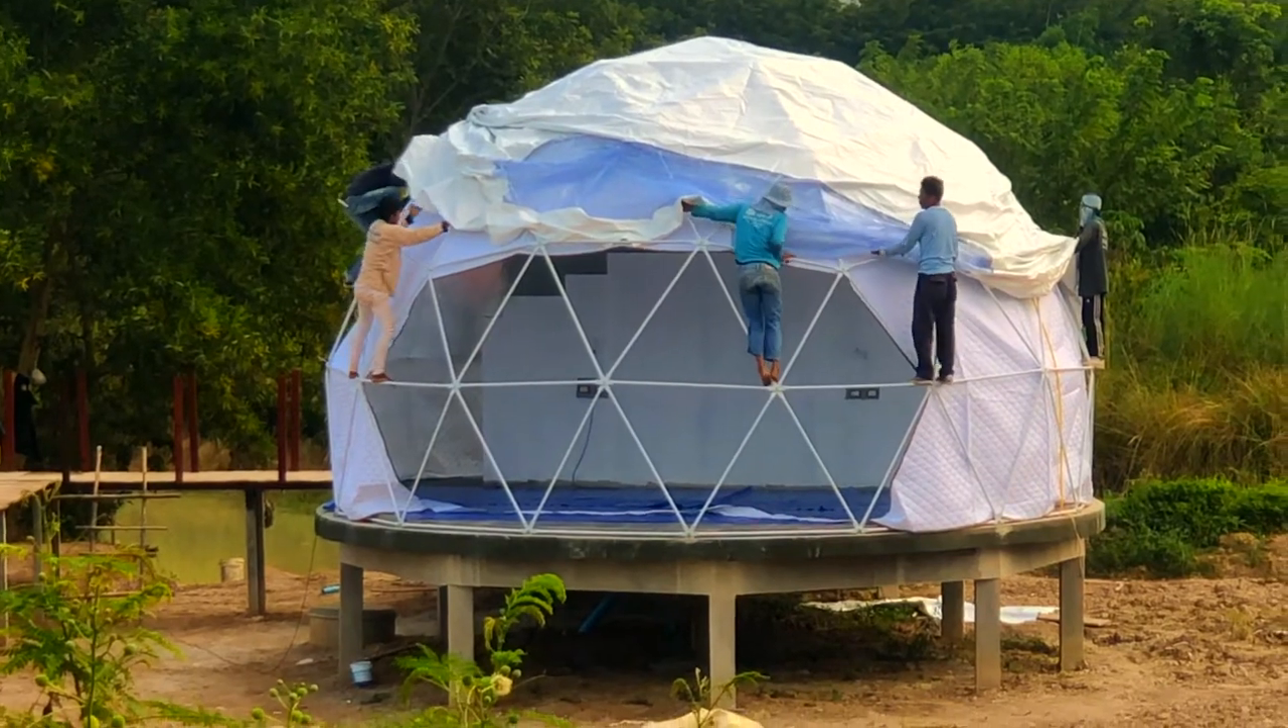There is the second PVC liner going on.